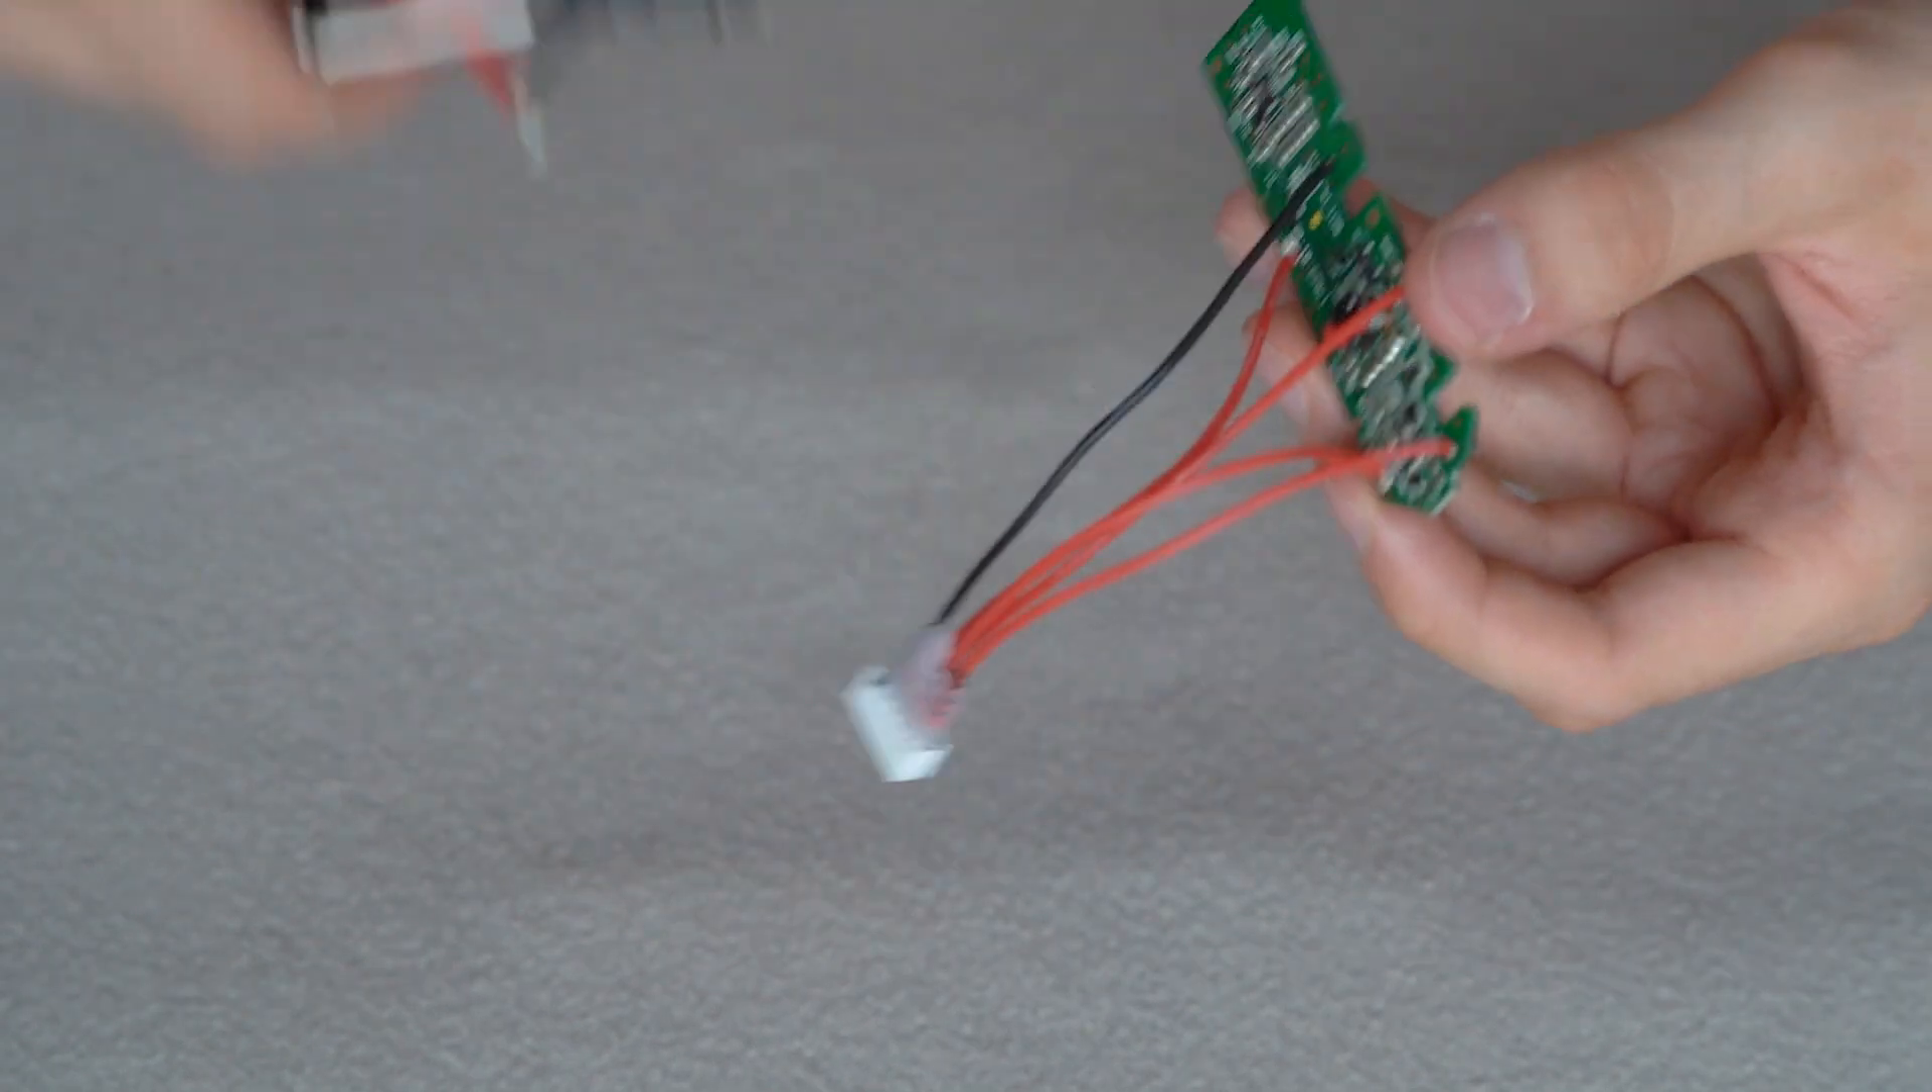We soldered those five wires from the balance connector we made to the board.